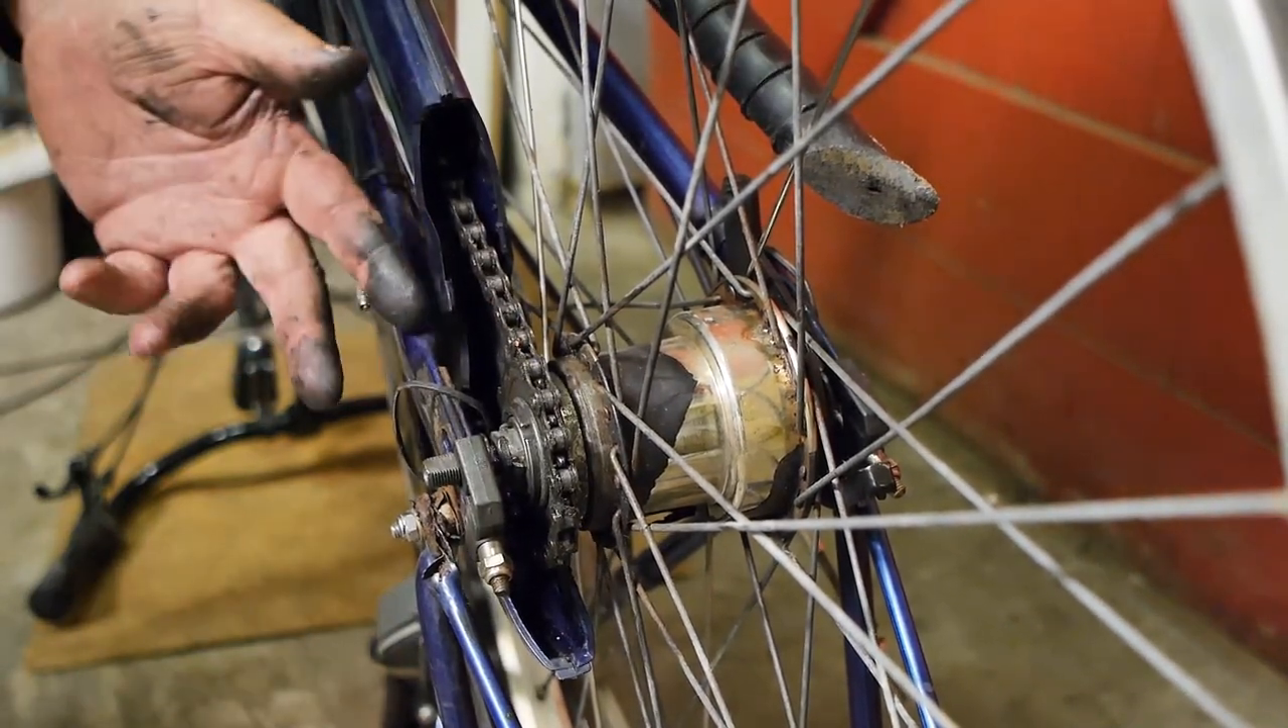Well after some struggle I managed to reinstall the chain.